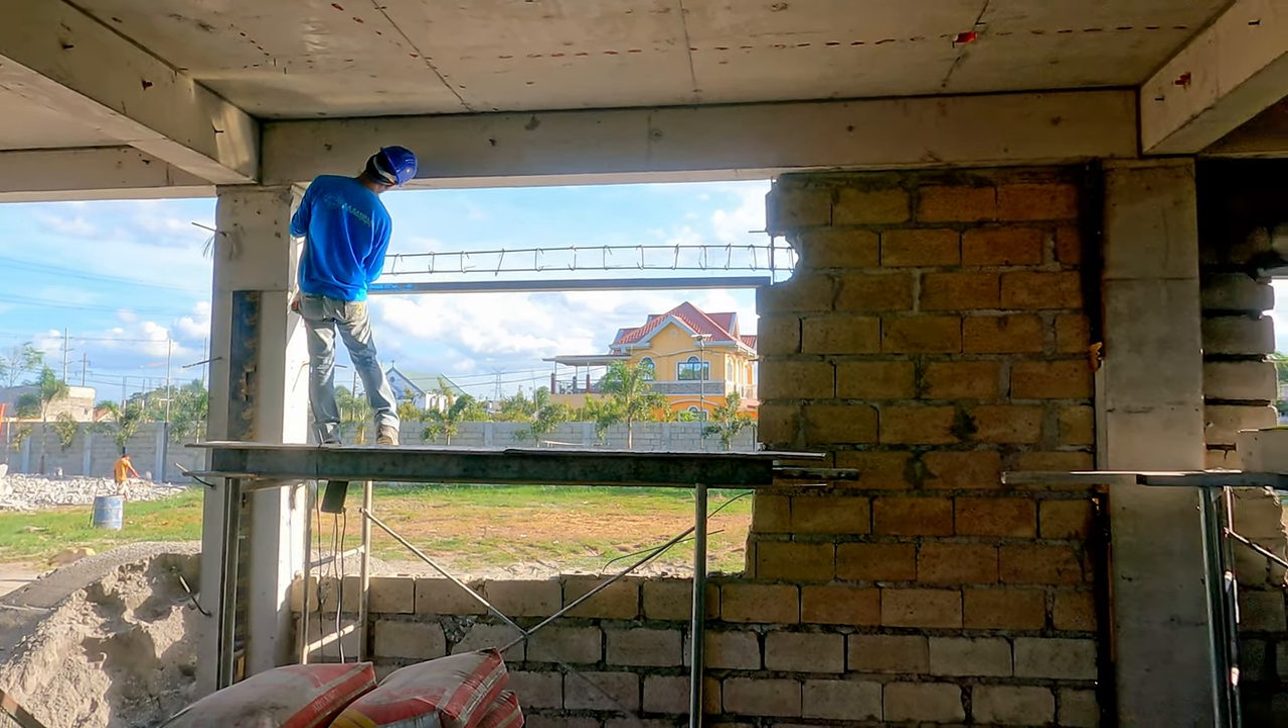This main window for the living room starting to get framed in.